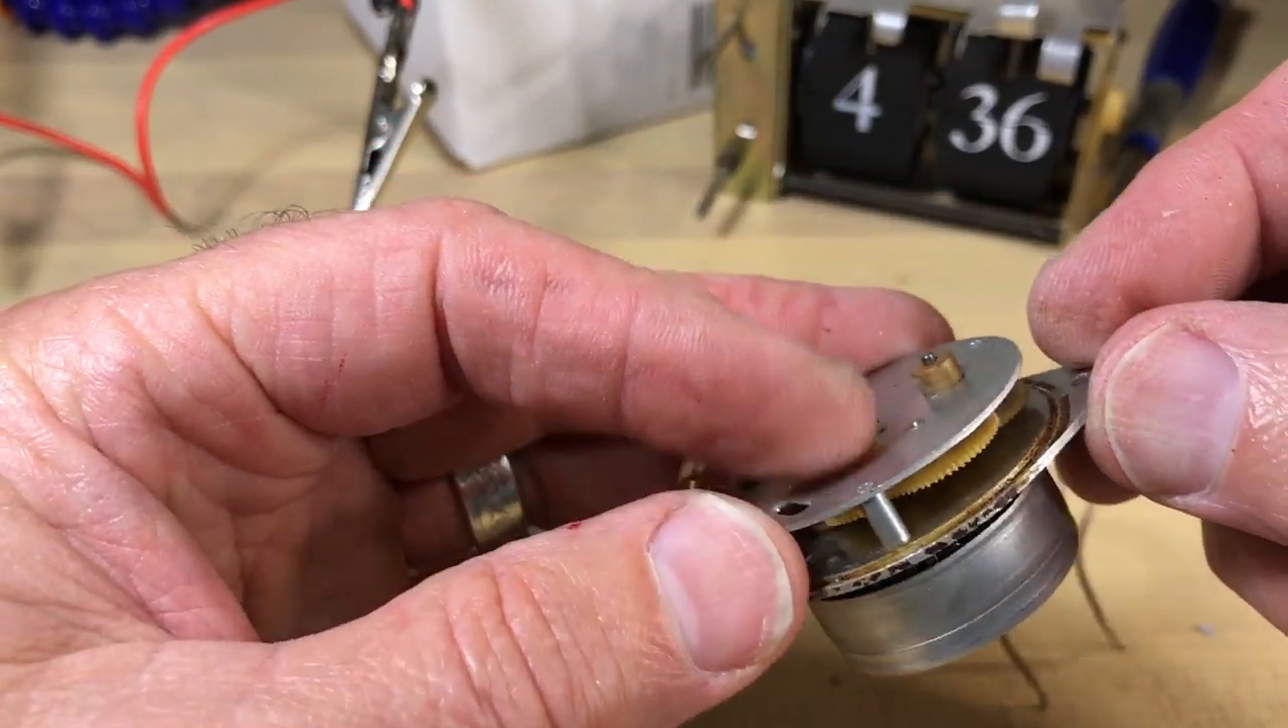Of course I still got to get this gearbox off first.